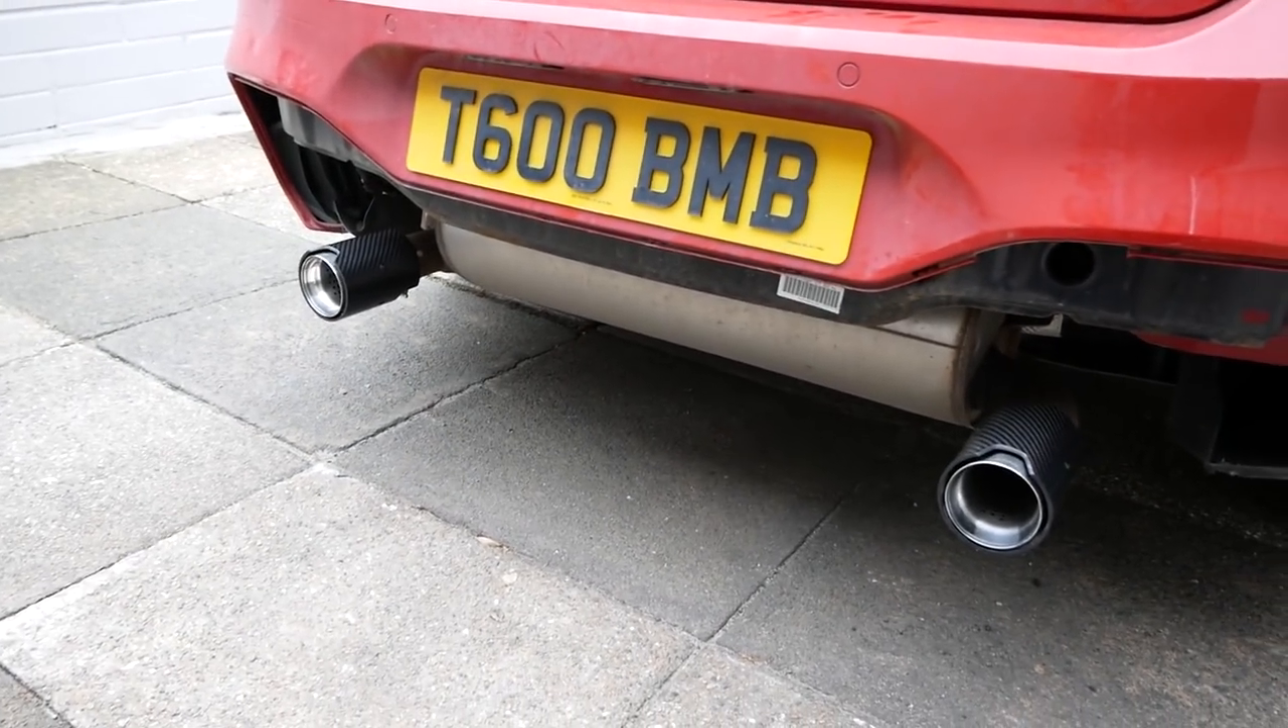So guys there we have it both exhaust tips are now on sitting lovely and they are all straight.